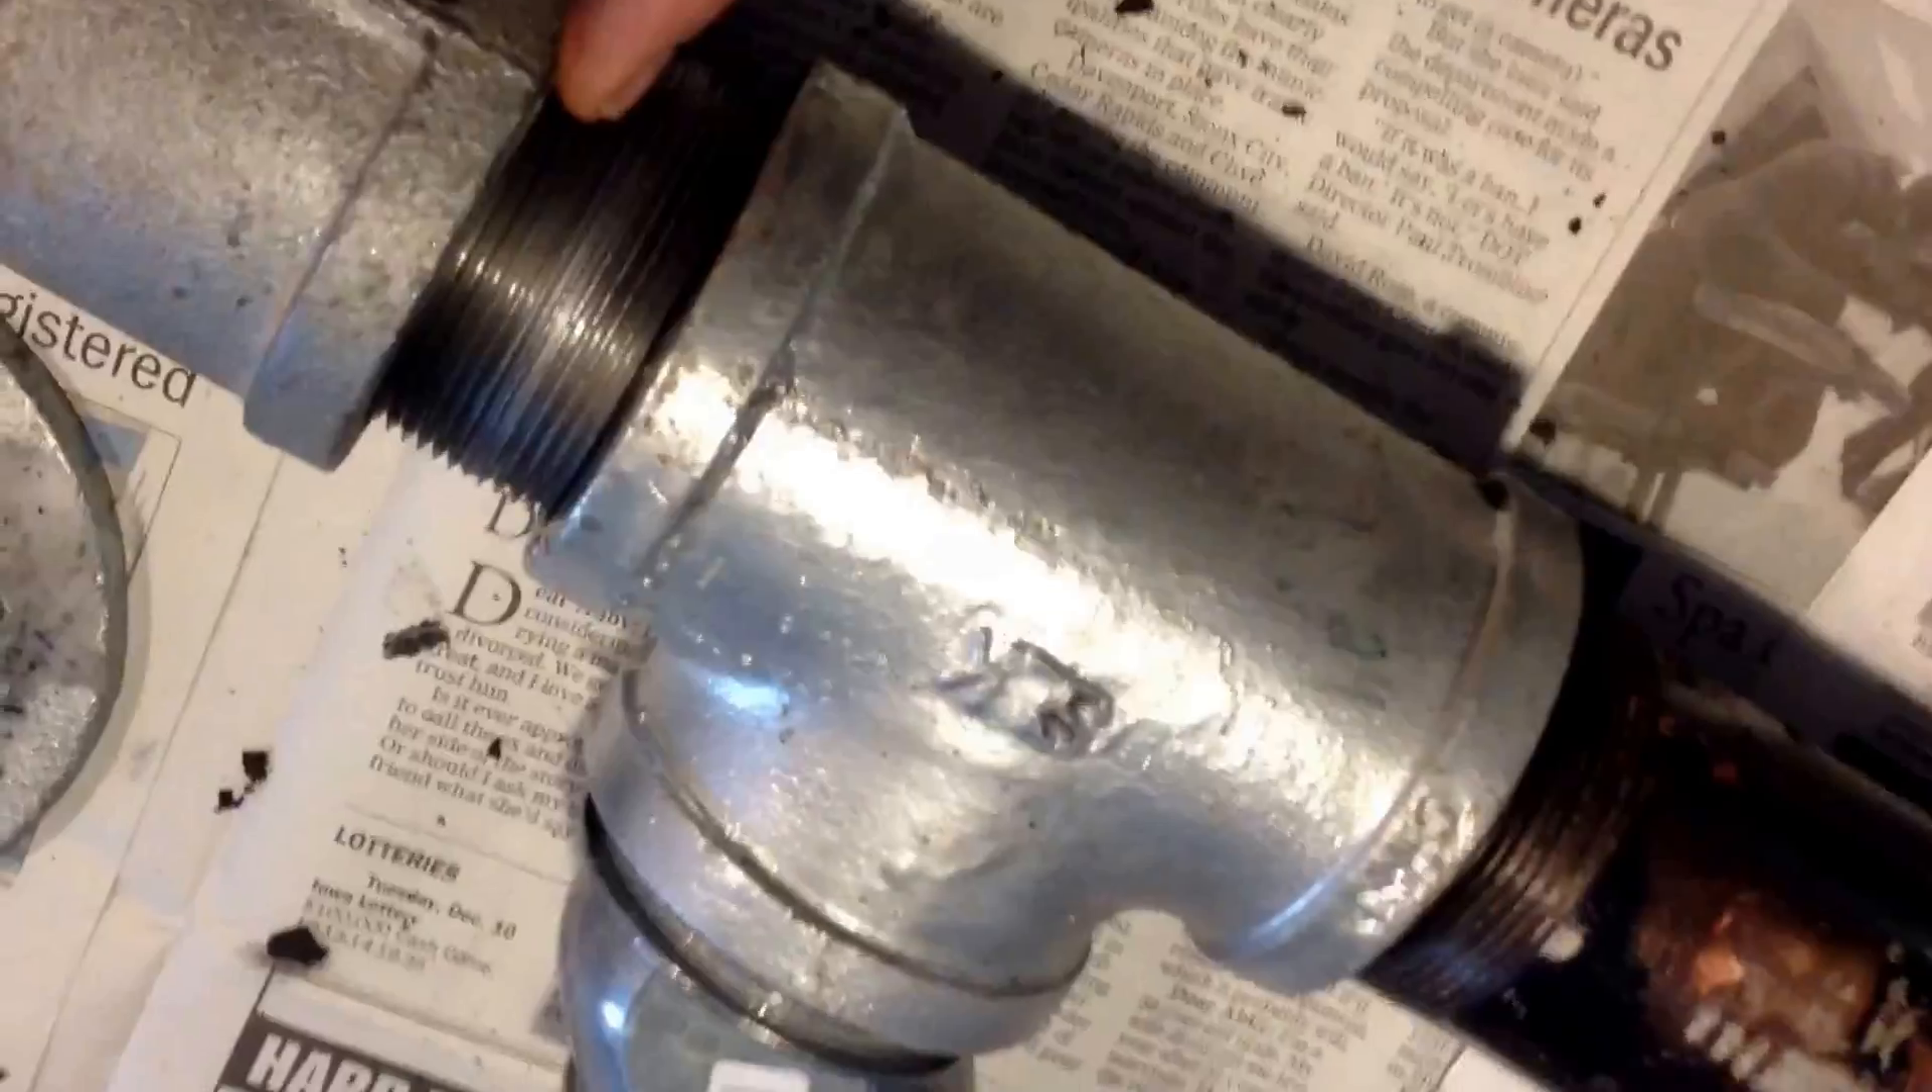So we got the, I got the nipple, threaded nipple screwed in both sides, and the straight pipe.